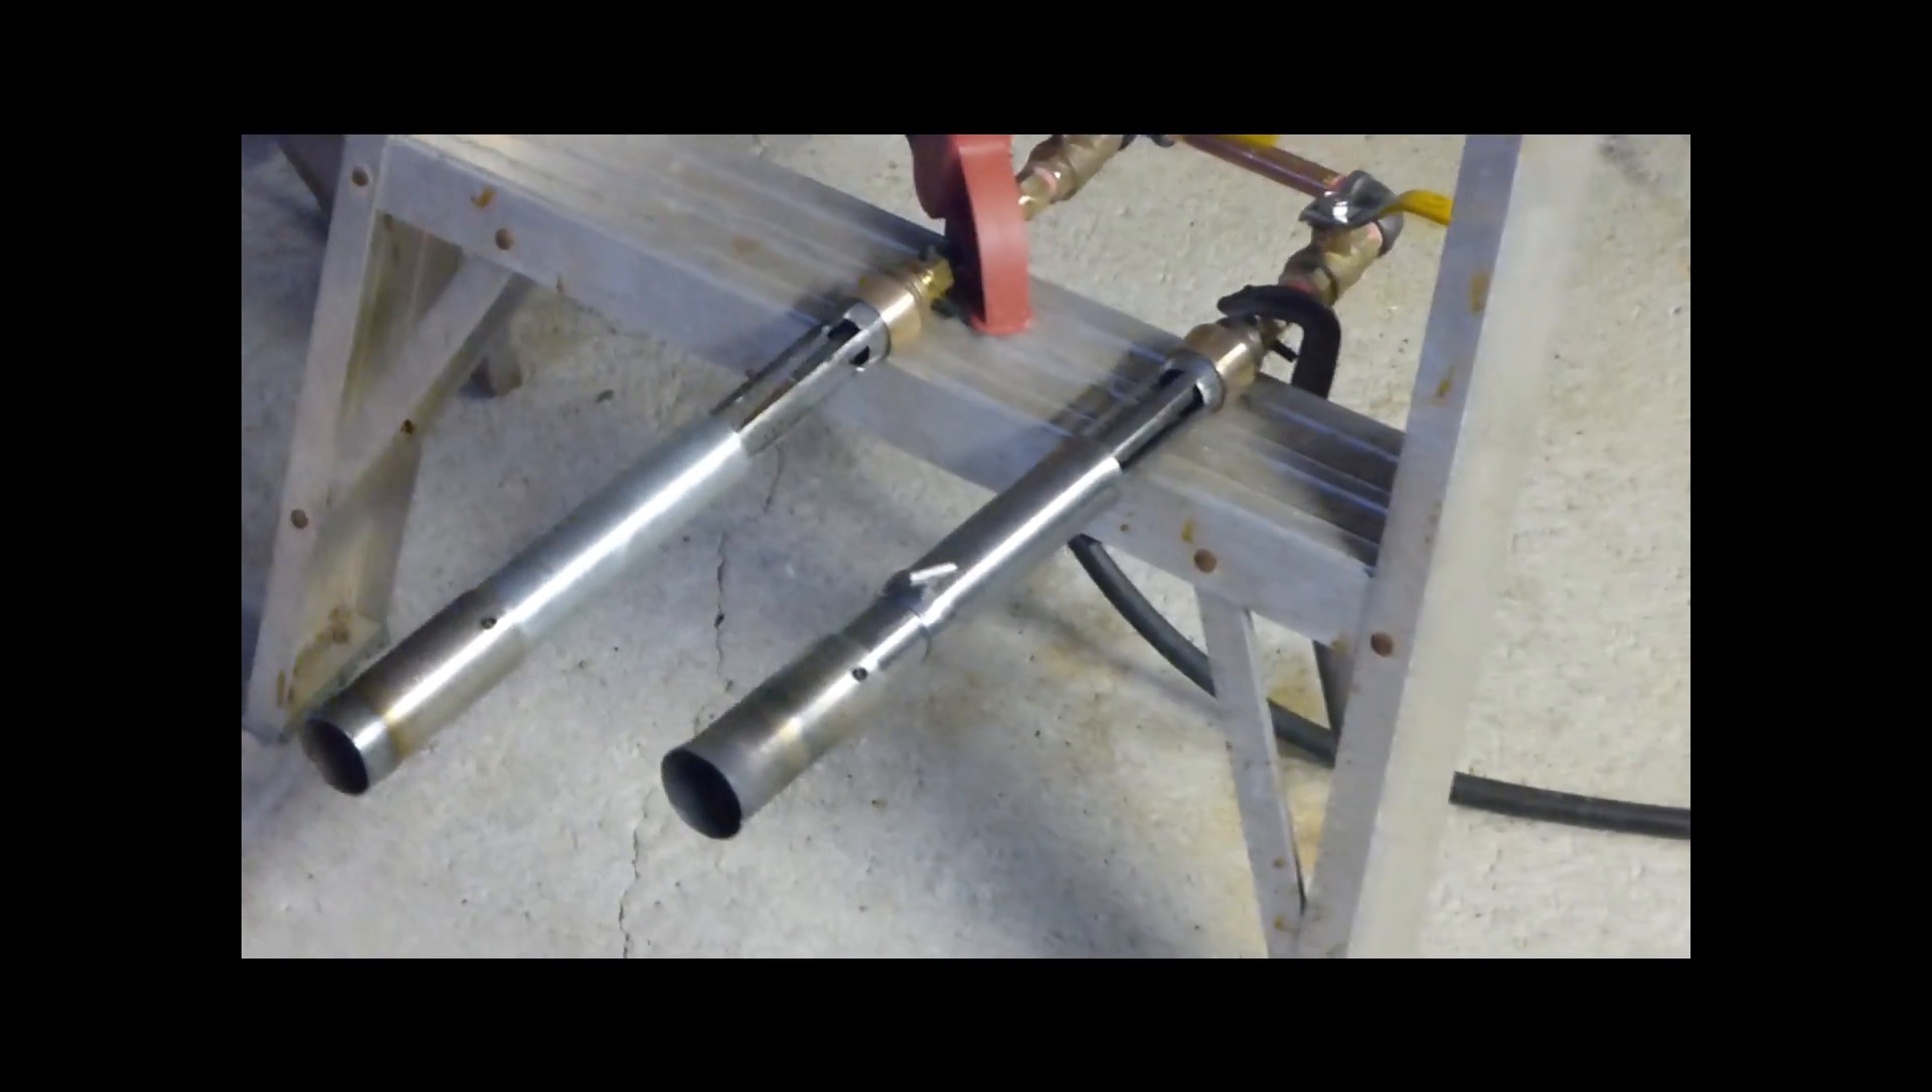I got my burners hooked up got my gas lines hooked up.